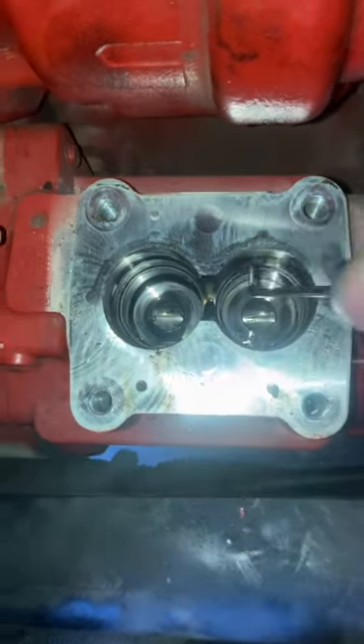After taking the pump head off, you see these are the tappet rollers.